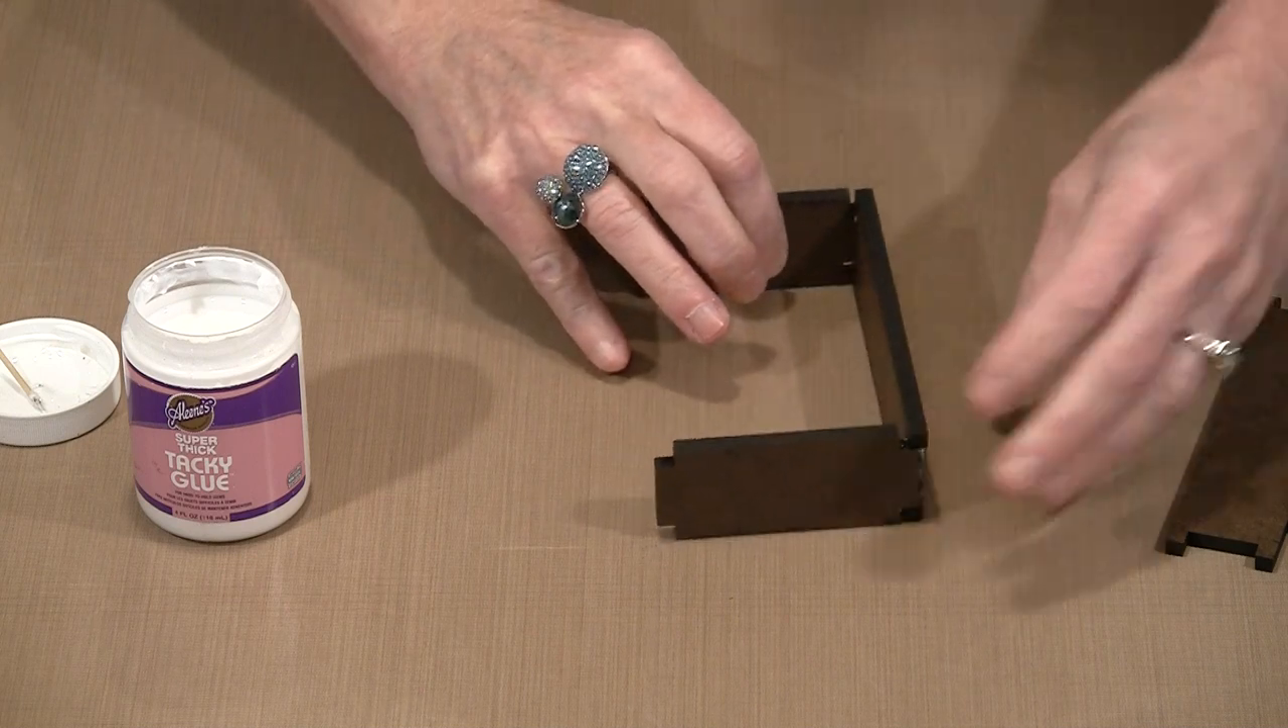And there is the box 3 quarters of the way built.